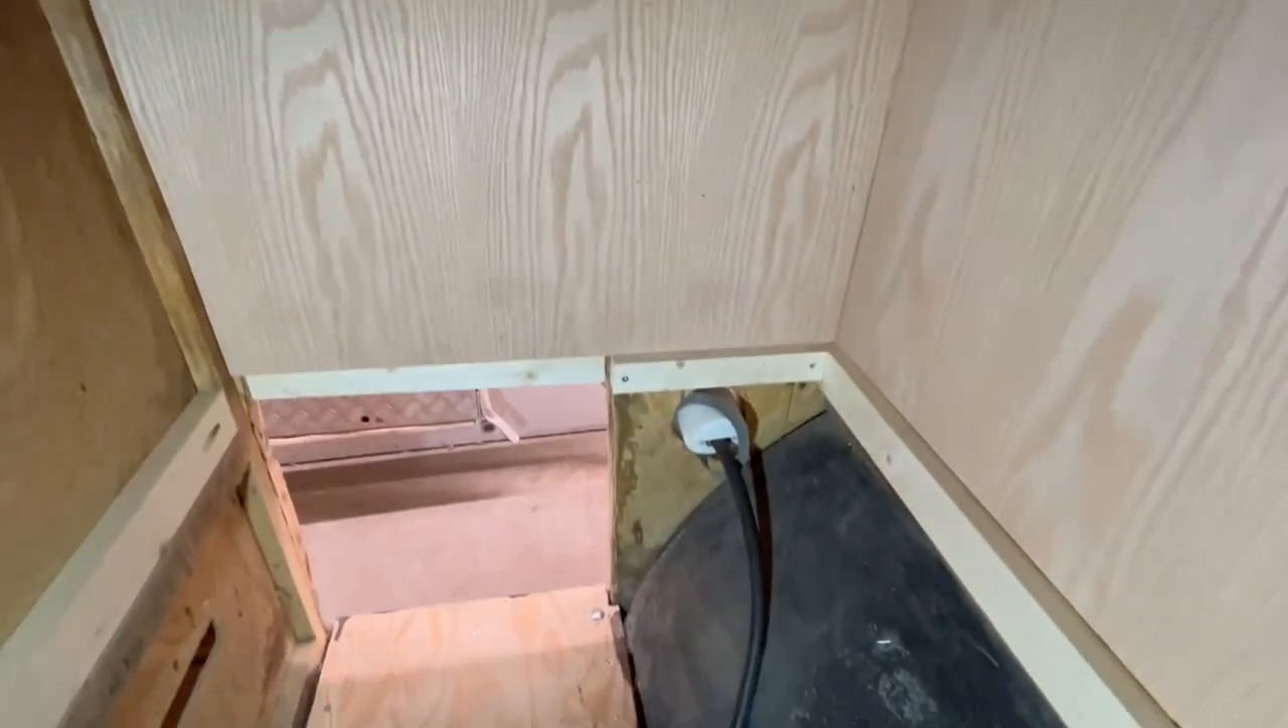Inside the compartment you can see i've got the back wall panel on.